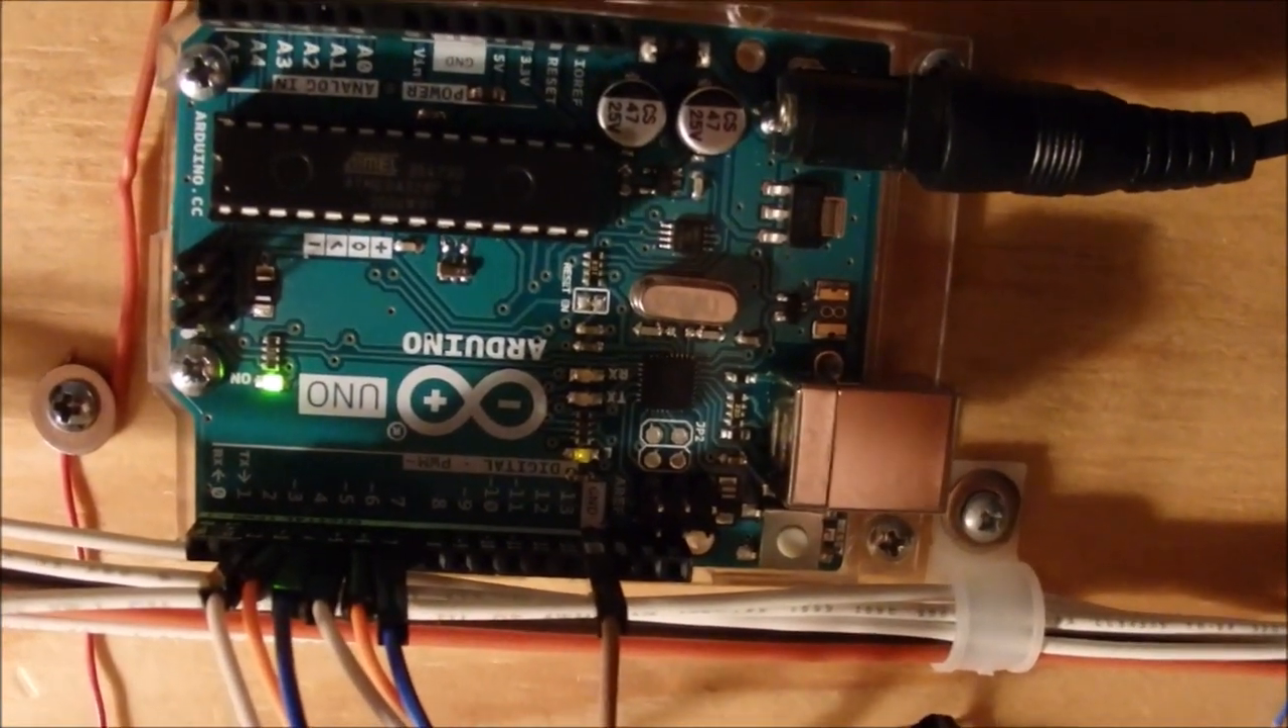Here's the arduino board underneath the uh layout here it's all mounted on under the board.